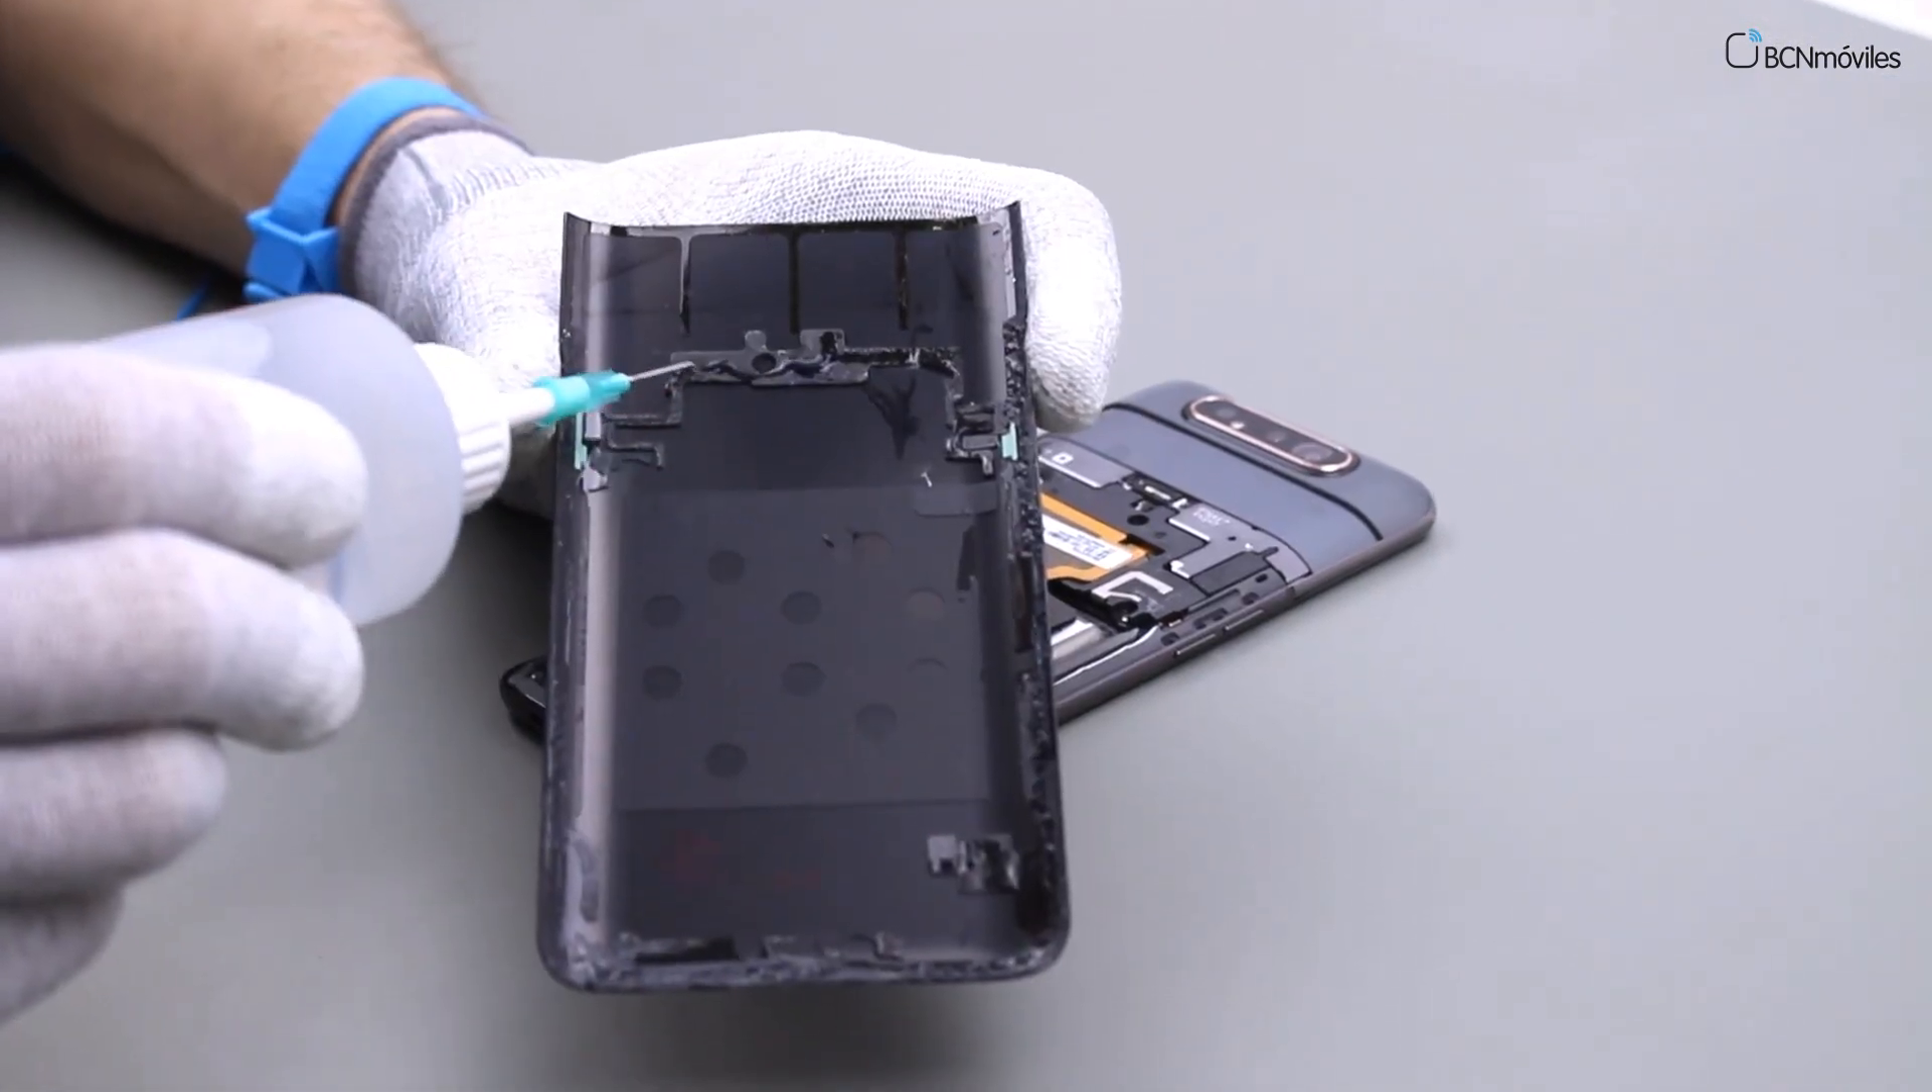Para finalizar esta reparación lo que me queda es pegar este cristal trasero.